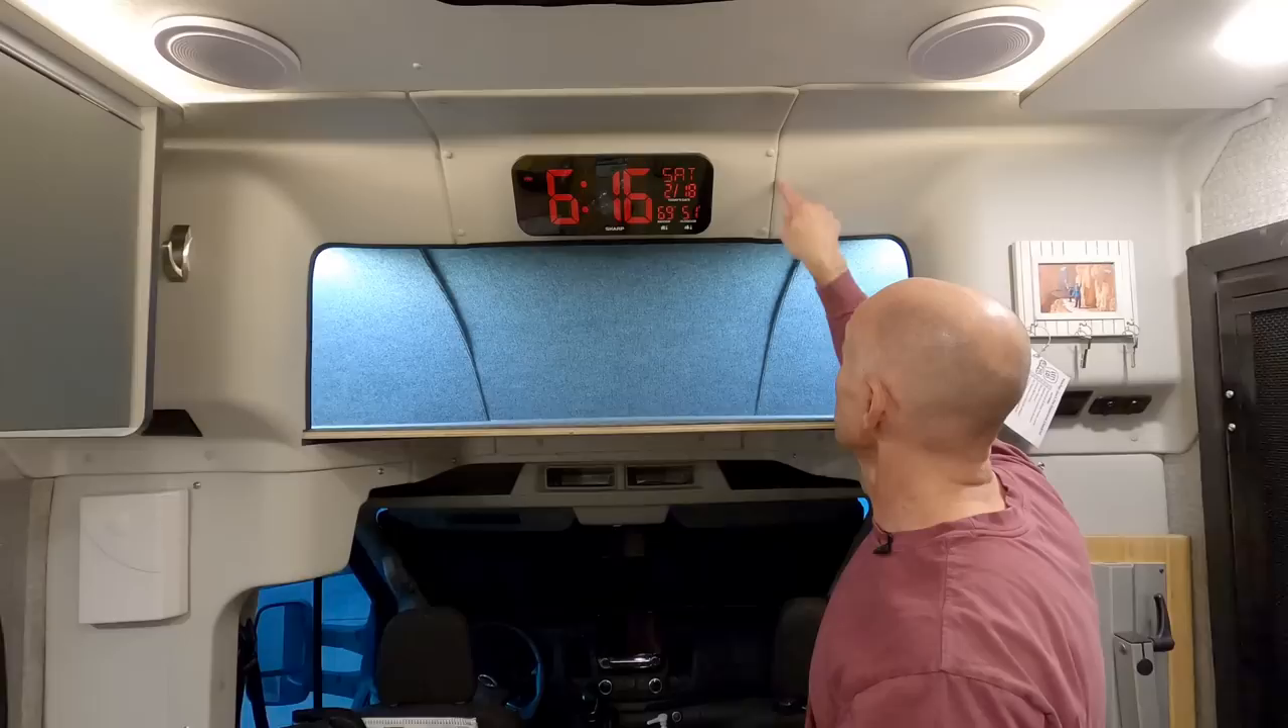I got the clock back up.